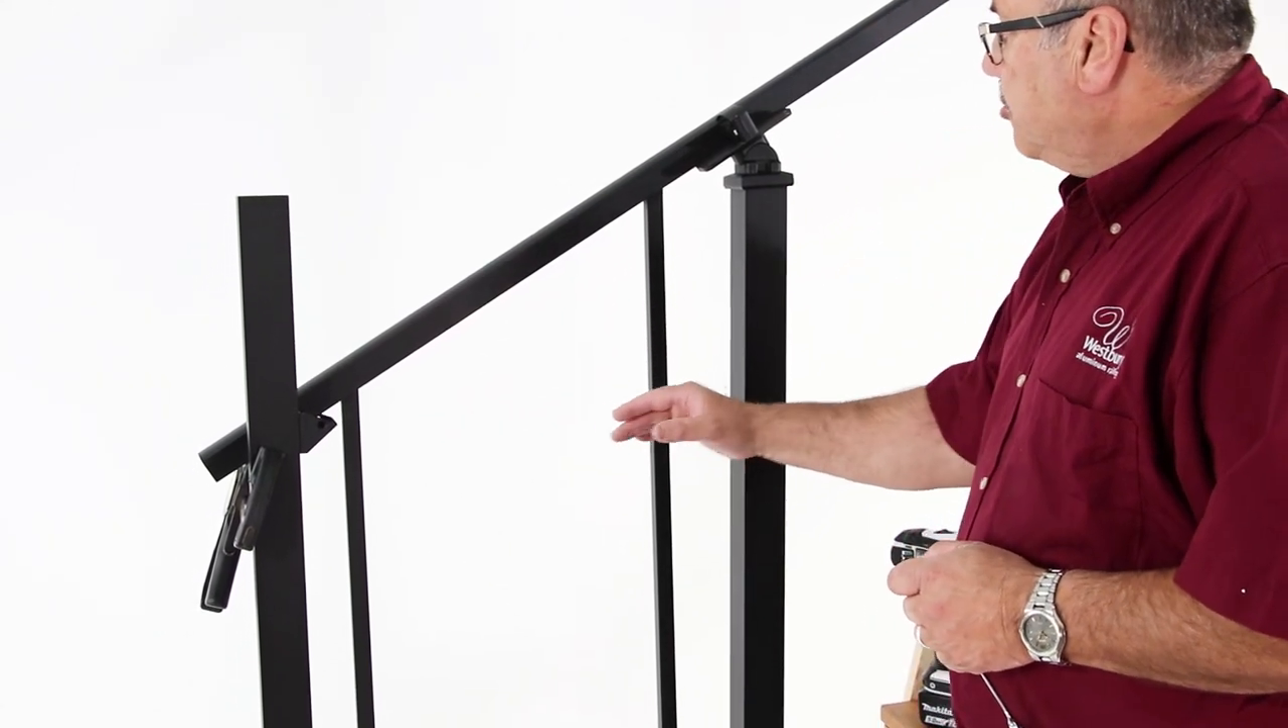I have reset and put my top rail apparatus back in place with the two balusters.